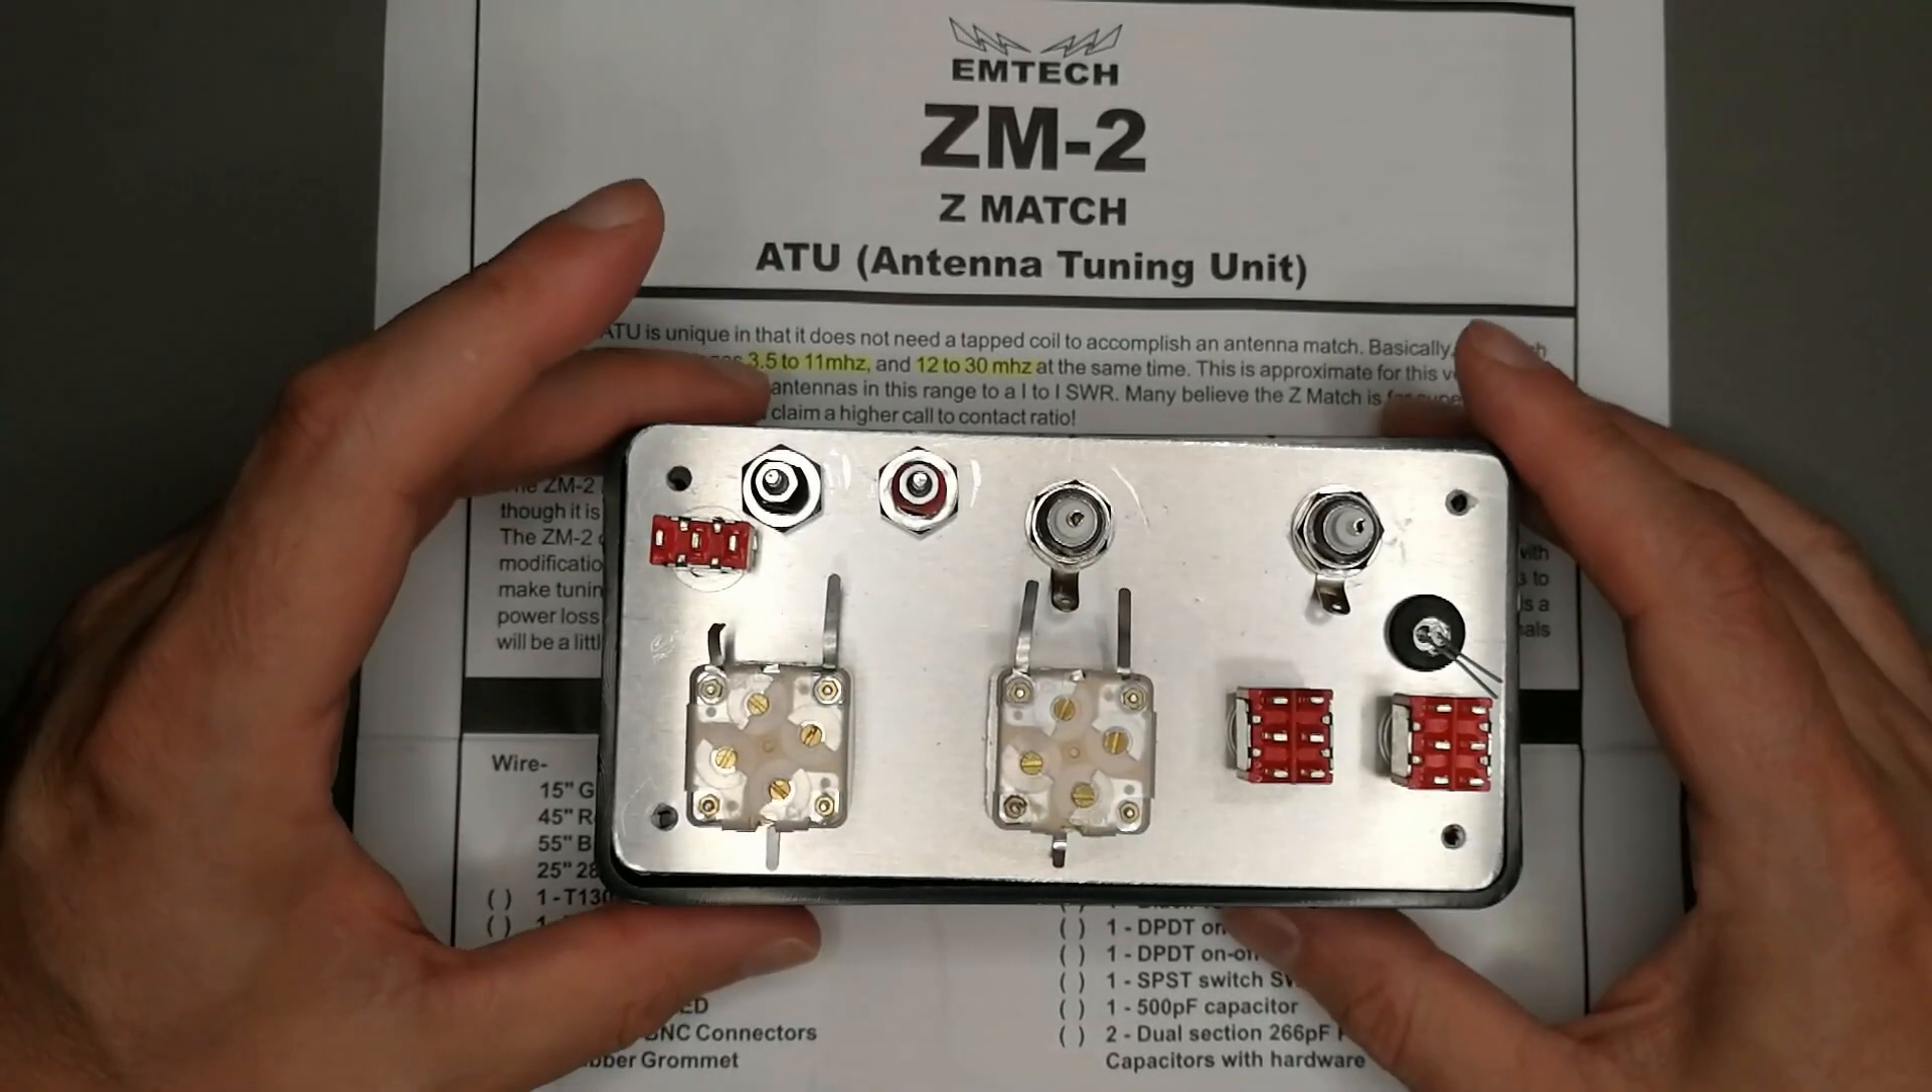And then I mounted all the switches and connectors and two variable capacitors.